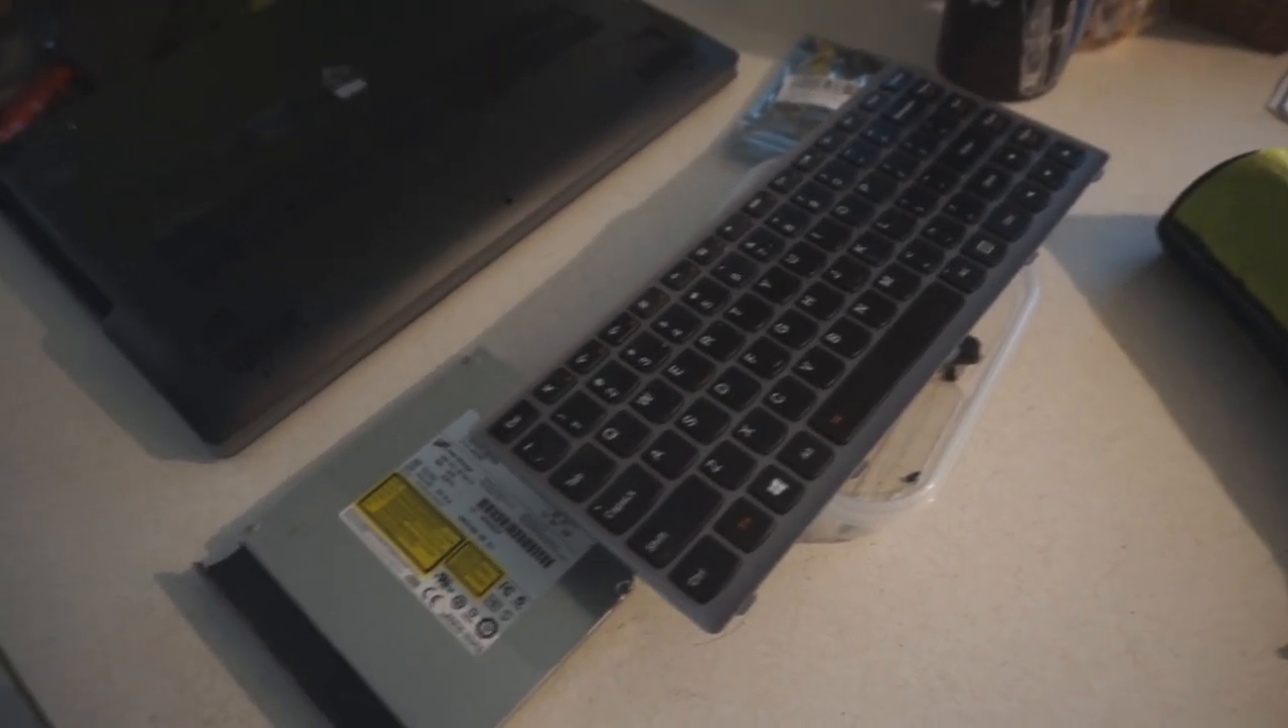As you can tell, my laptop, I've taken the keyboard off.